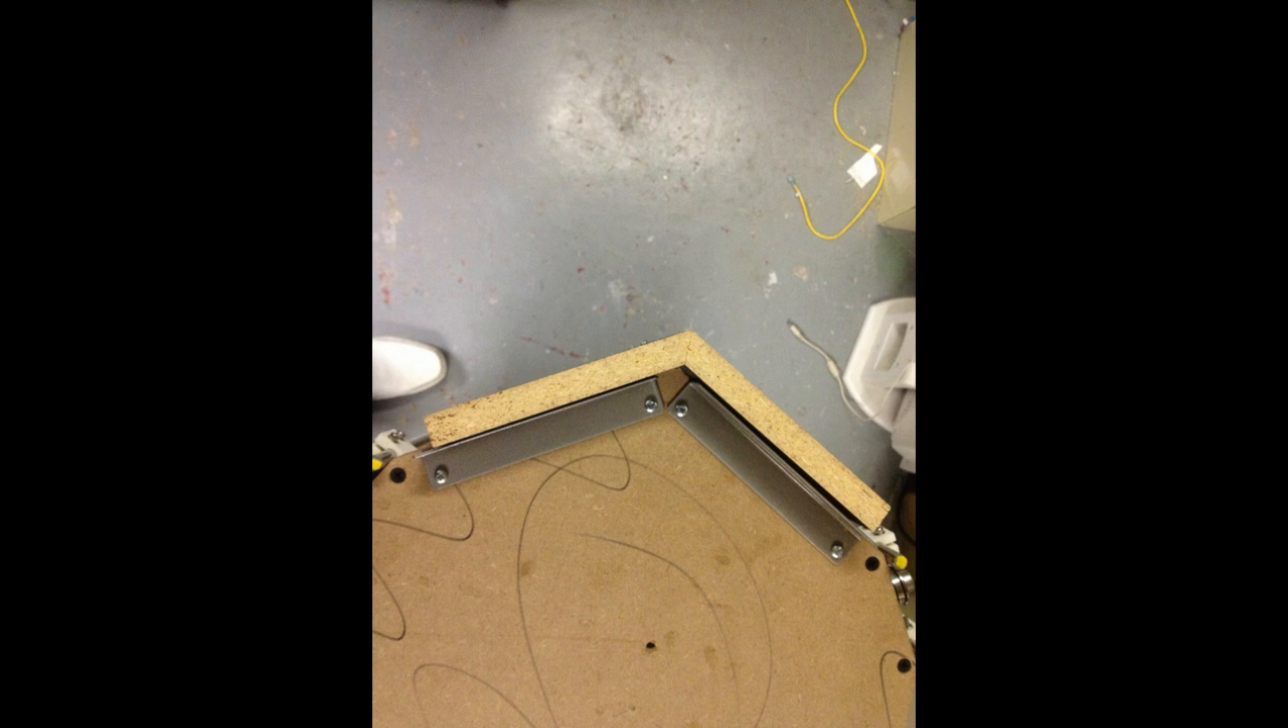Now the top, I added this angled plate against the side to hold everything a little bit more square.